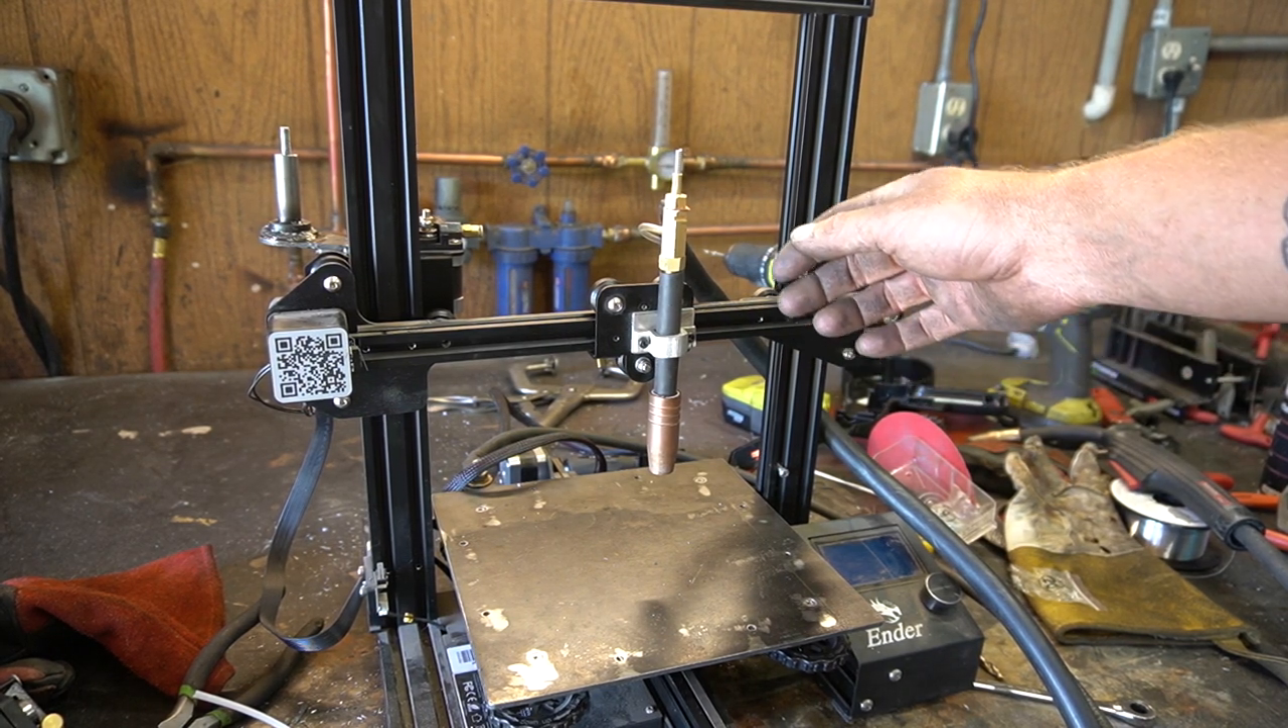I've gone ahead and attached the print head and this thing is looking ridiculous.